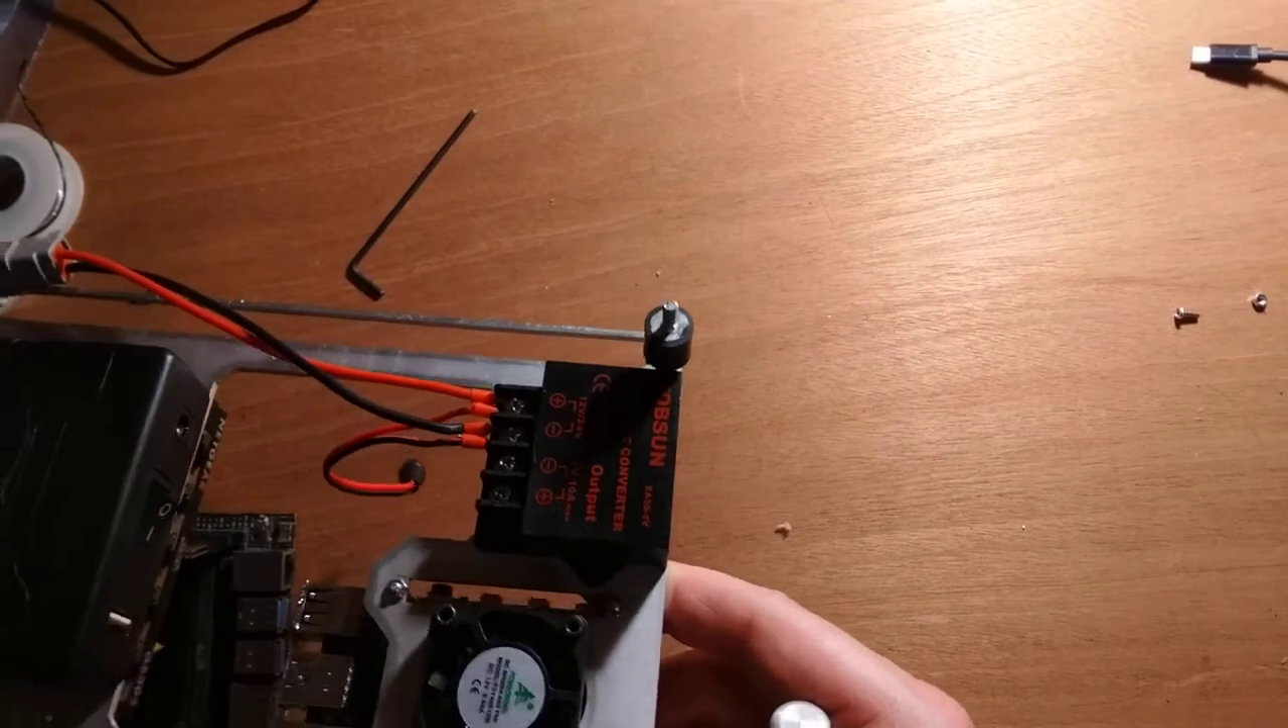So you zoom in a little, you can kind of see what we've done there is to just put a wire under either side of those screw terminals.